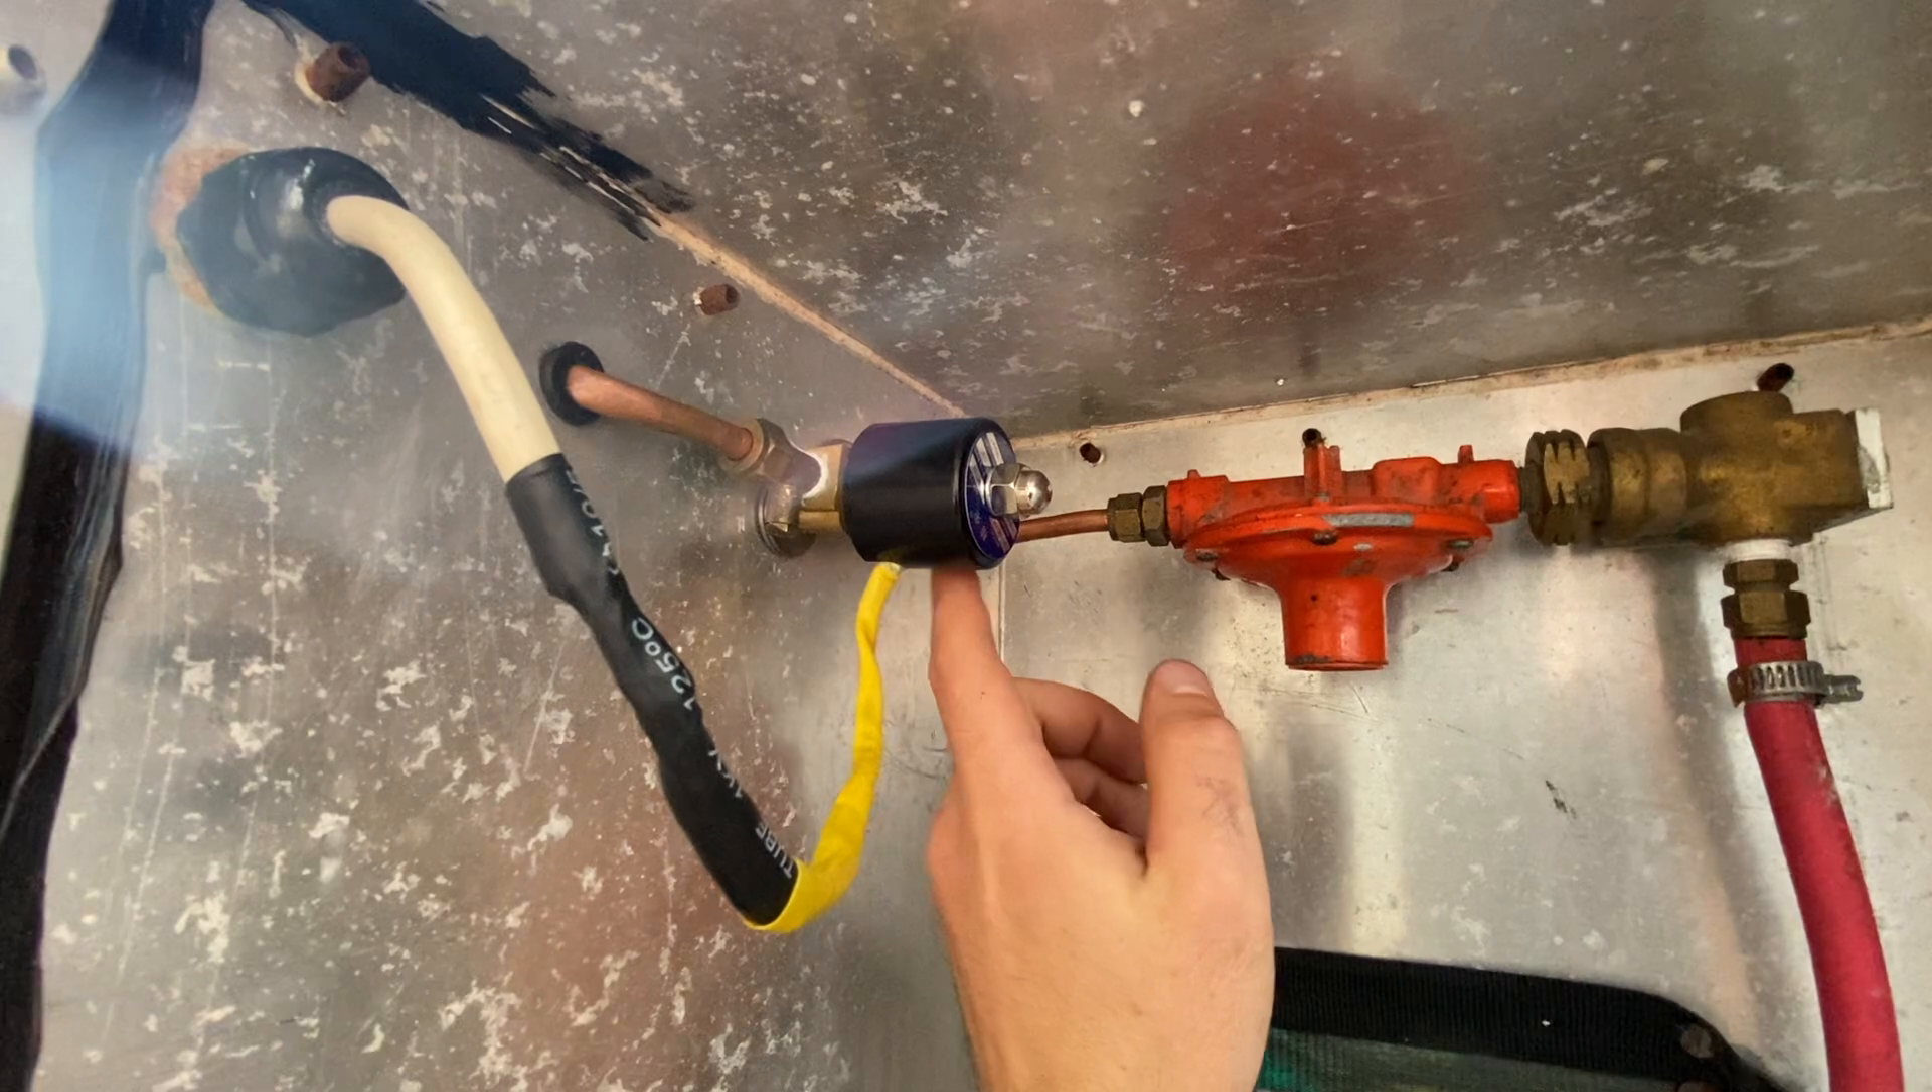After the regulator i've installed this safety shut off valve which is an electronically controlled solenoid valve so we can turn the gas on and off from inside the van.